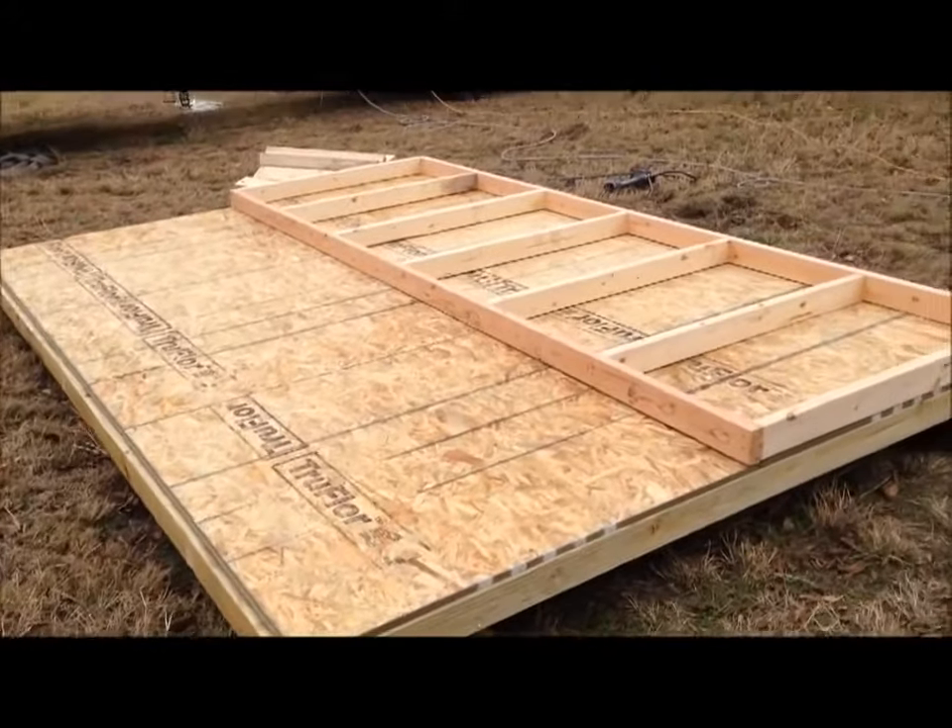Okay now we've got the floor all decked and we start building the little four-foot sidewalls for the barn.